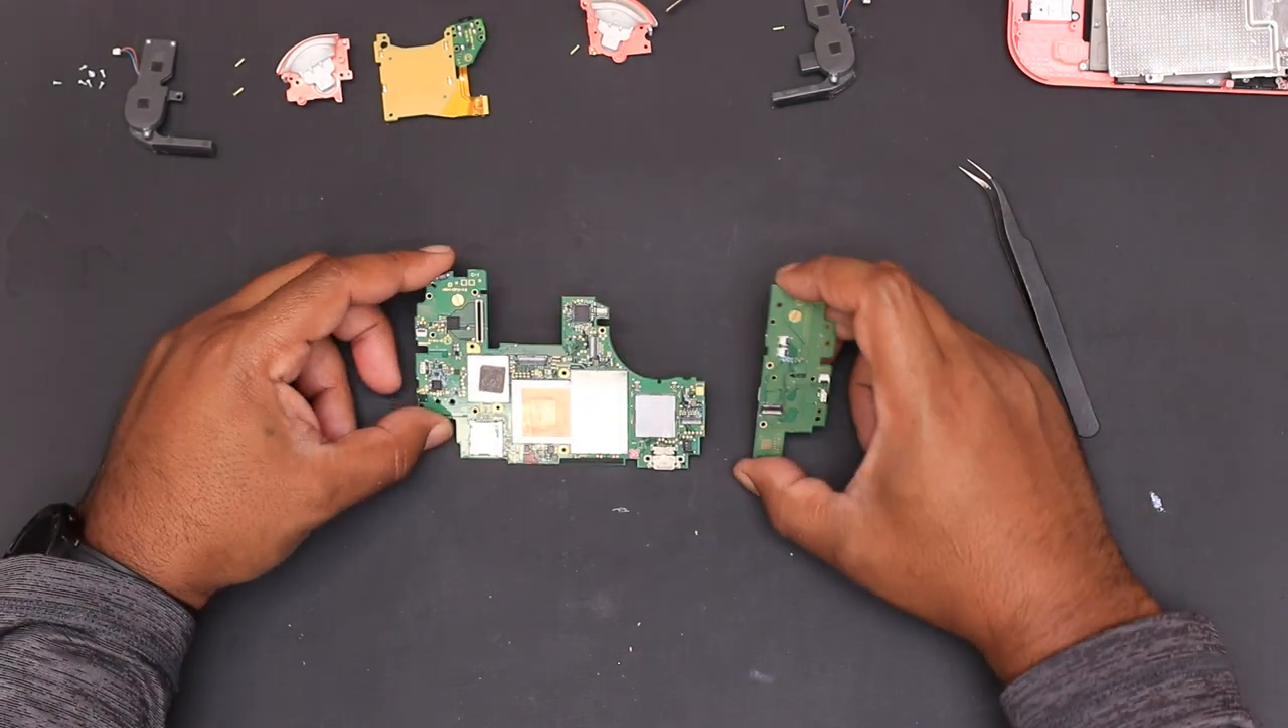I went ahead and pulled both boards out.